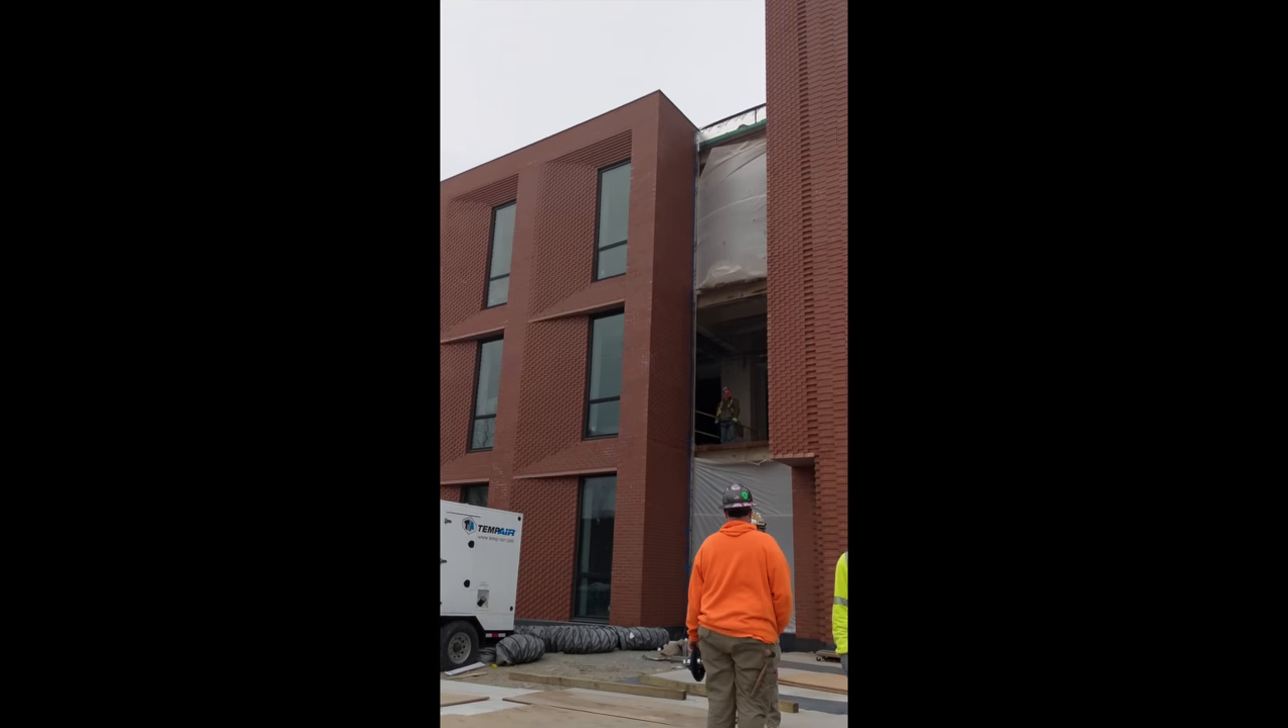Yeah, we just have one curtain wall left to go in.